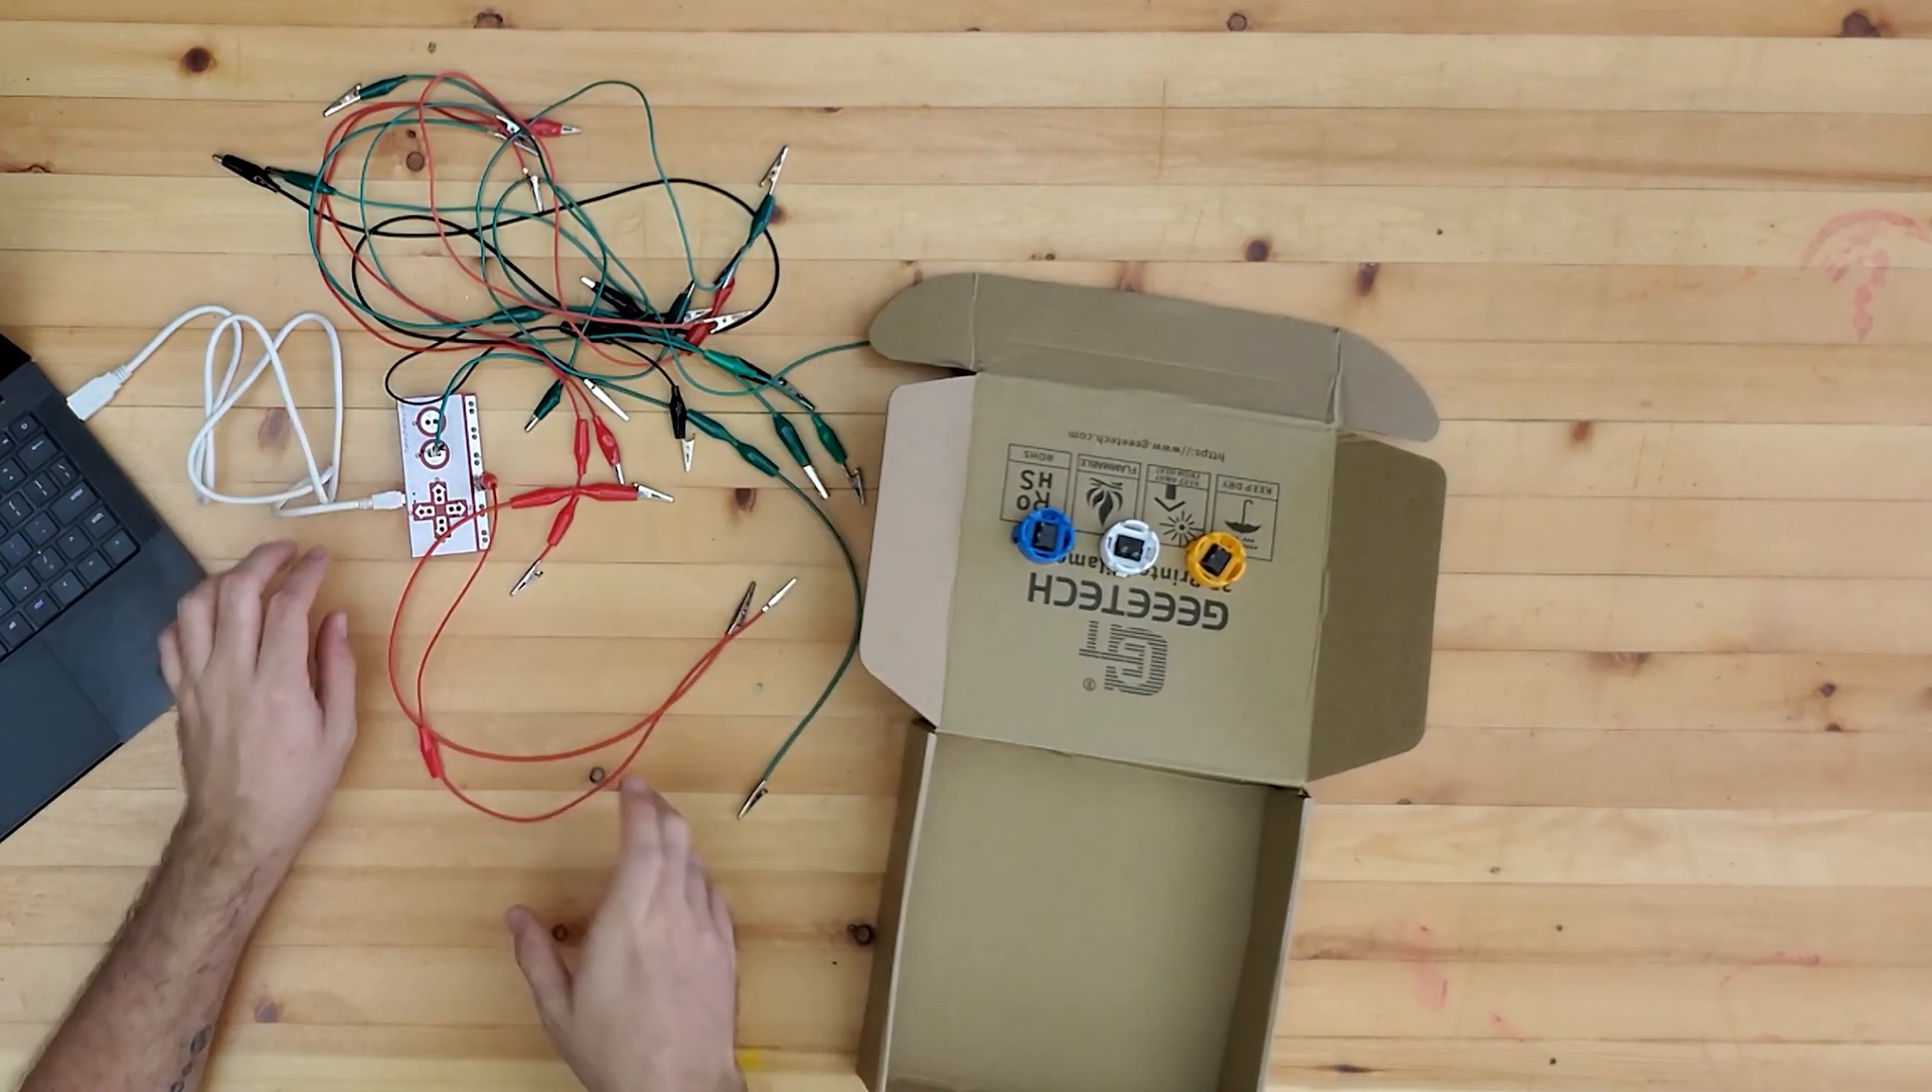Okay so we've got the buttons installed.